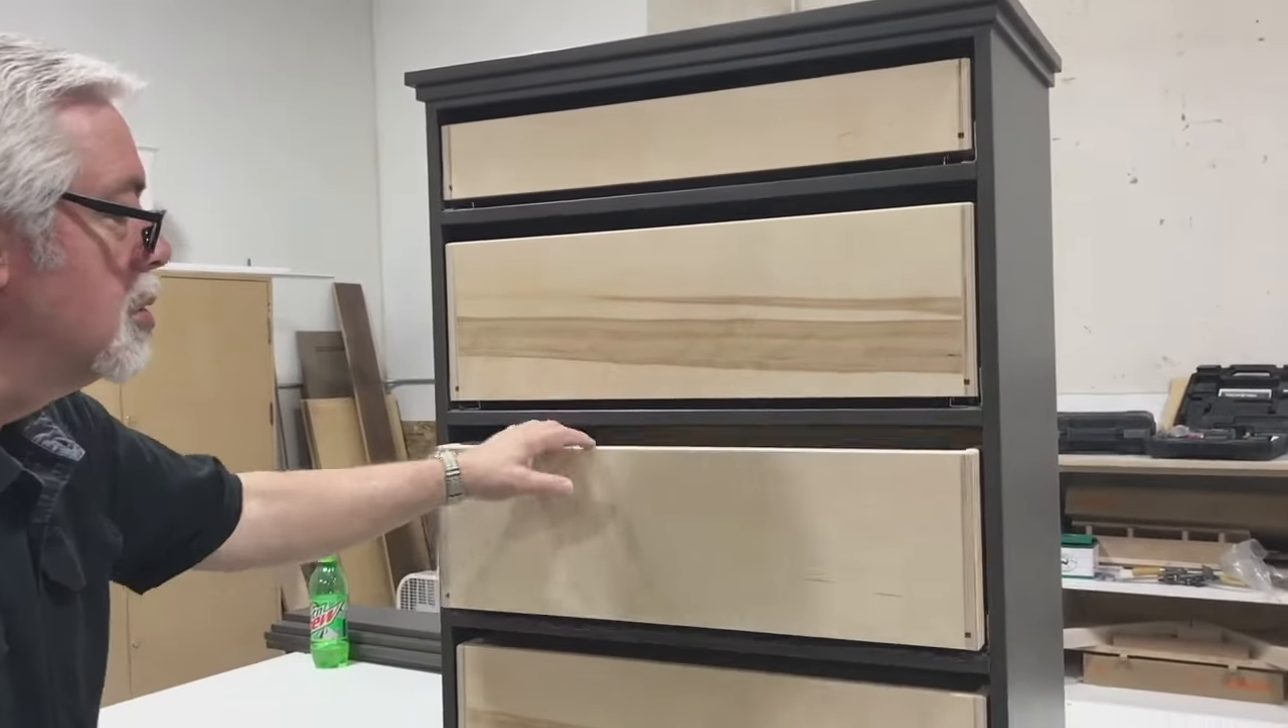All we have to do now is mount the drawer faces and put the hardware on.